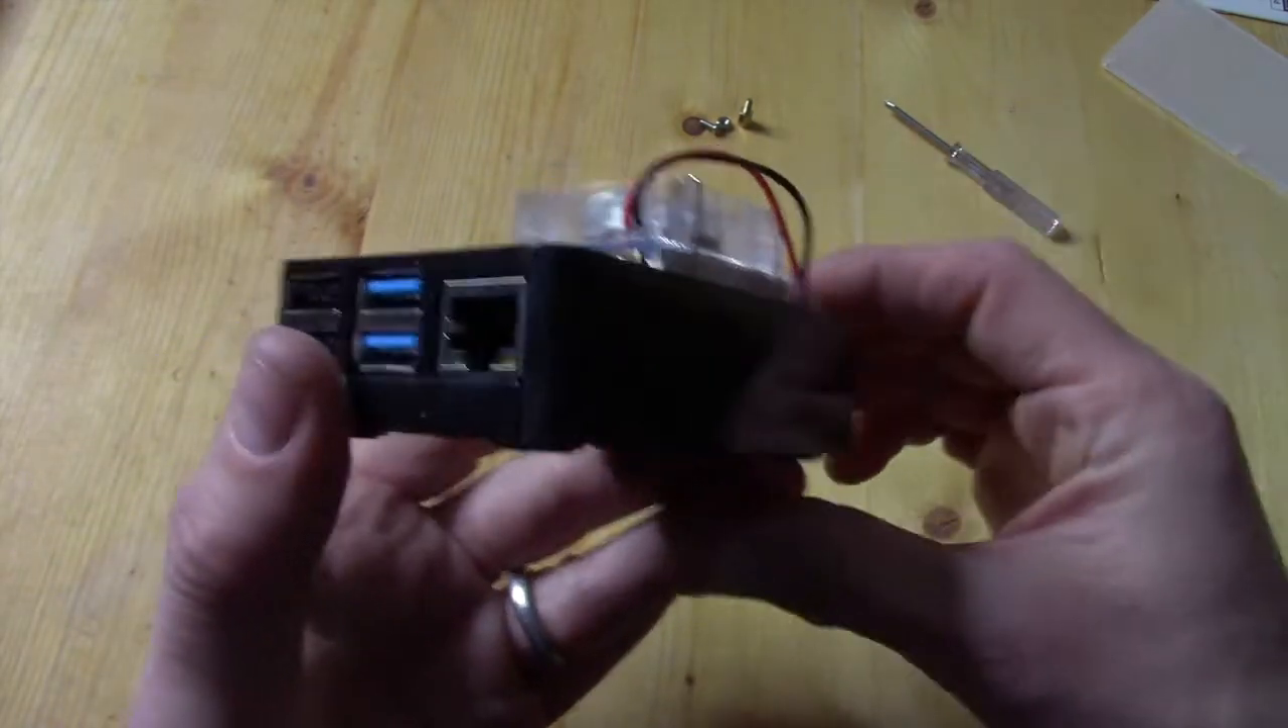And you'll be able to see here, everything fits very well. All of our ports still open. Firm fitting.